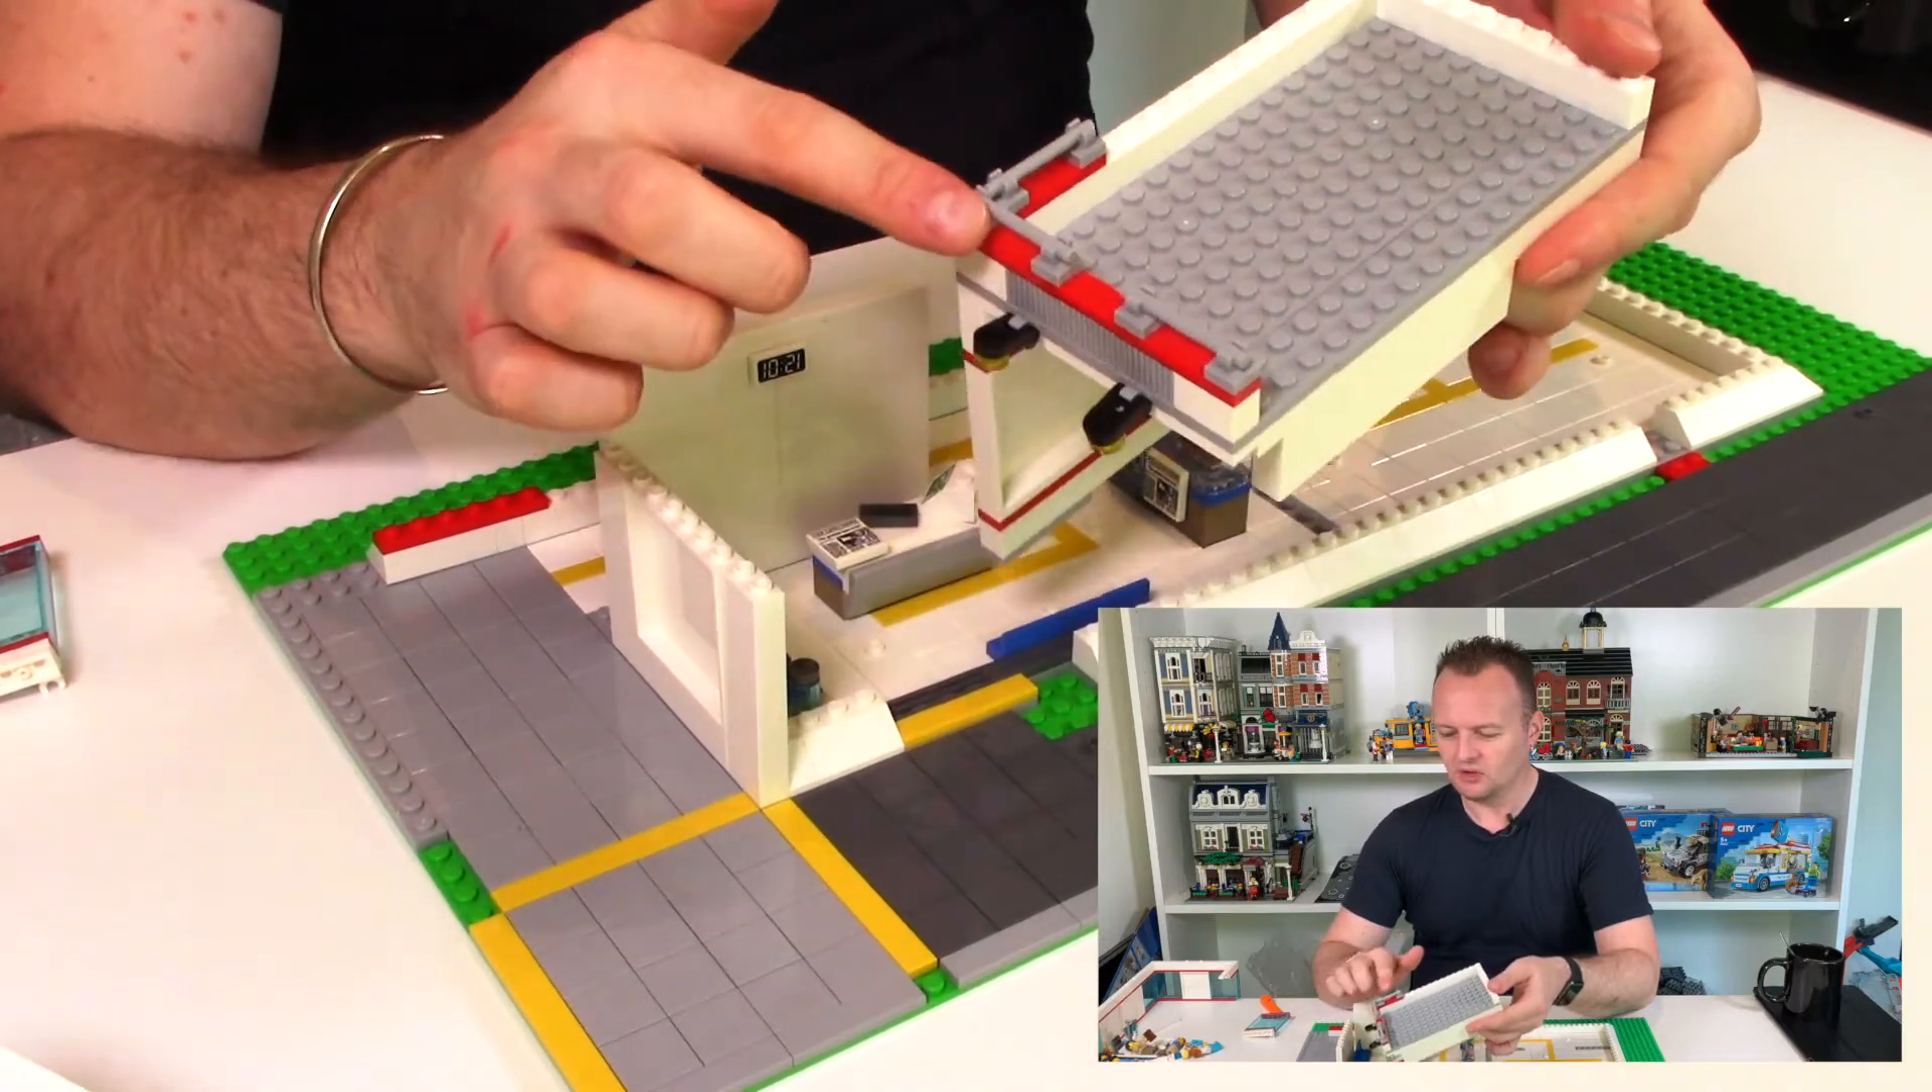And I've already pre-built the garage area just so it was a lot easier to put together for you guys.